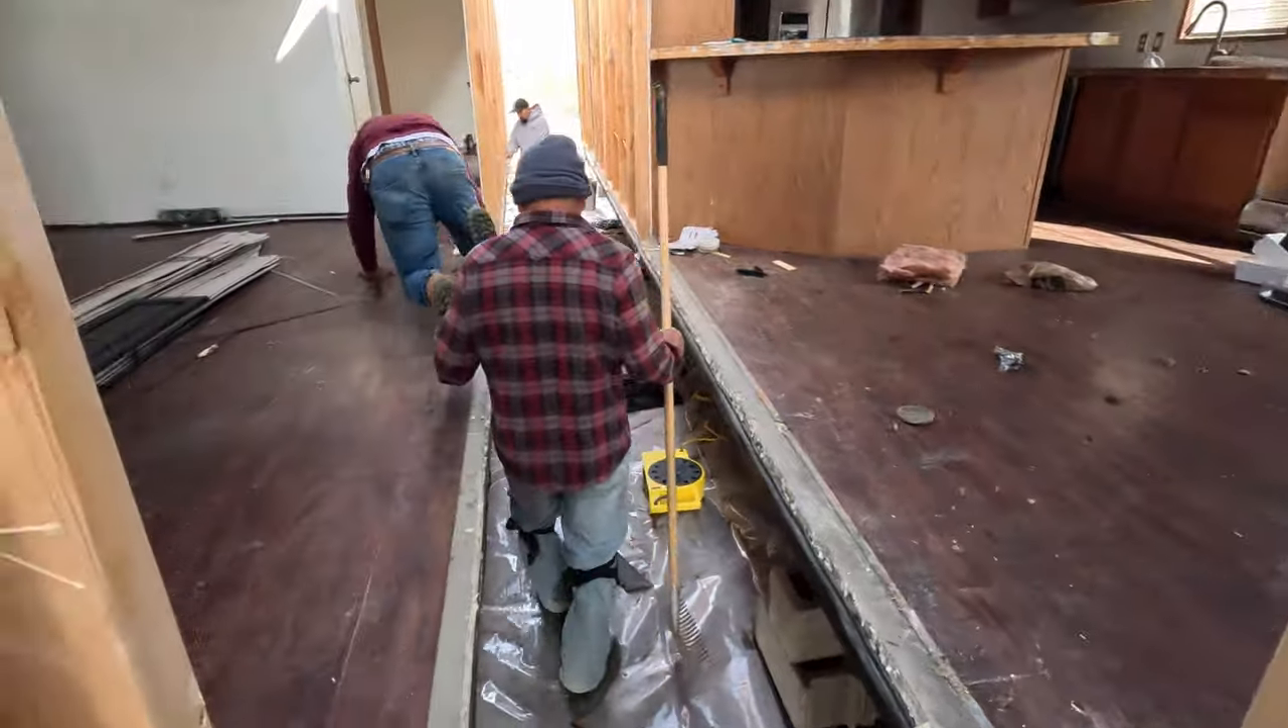And this is what a split in half double wide looks like just before we put it together.